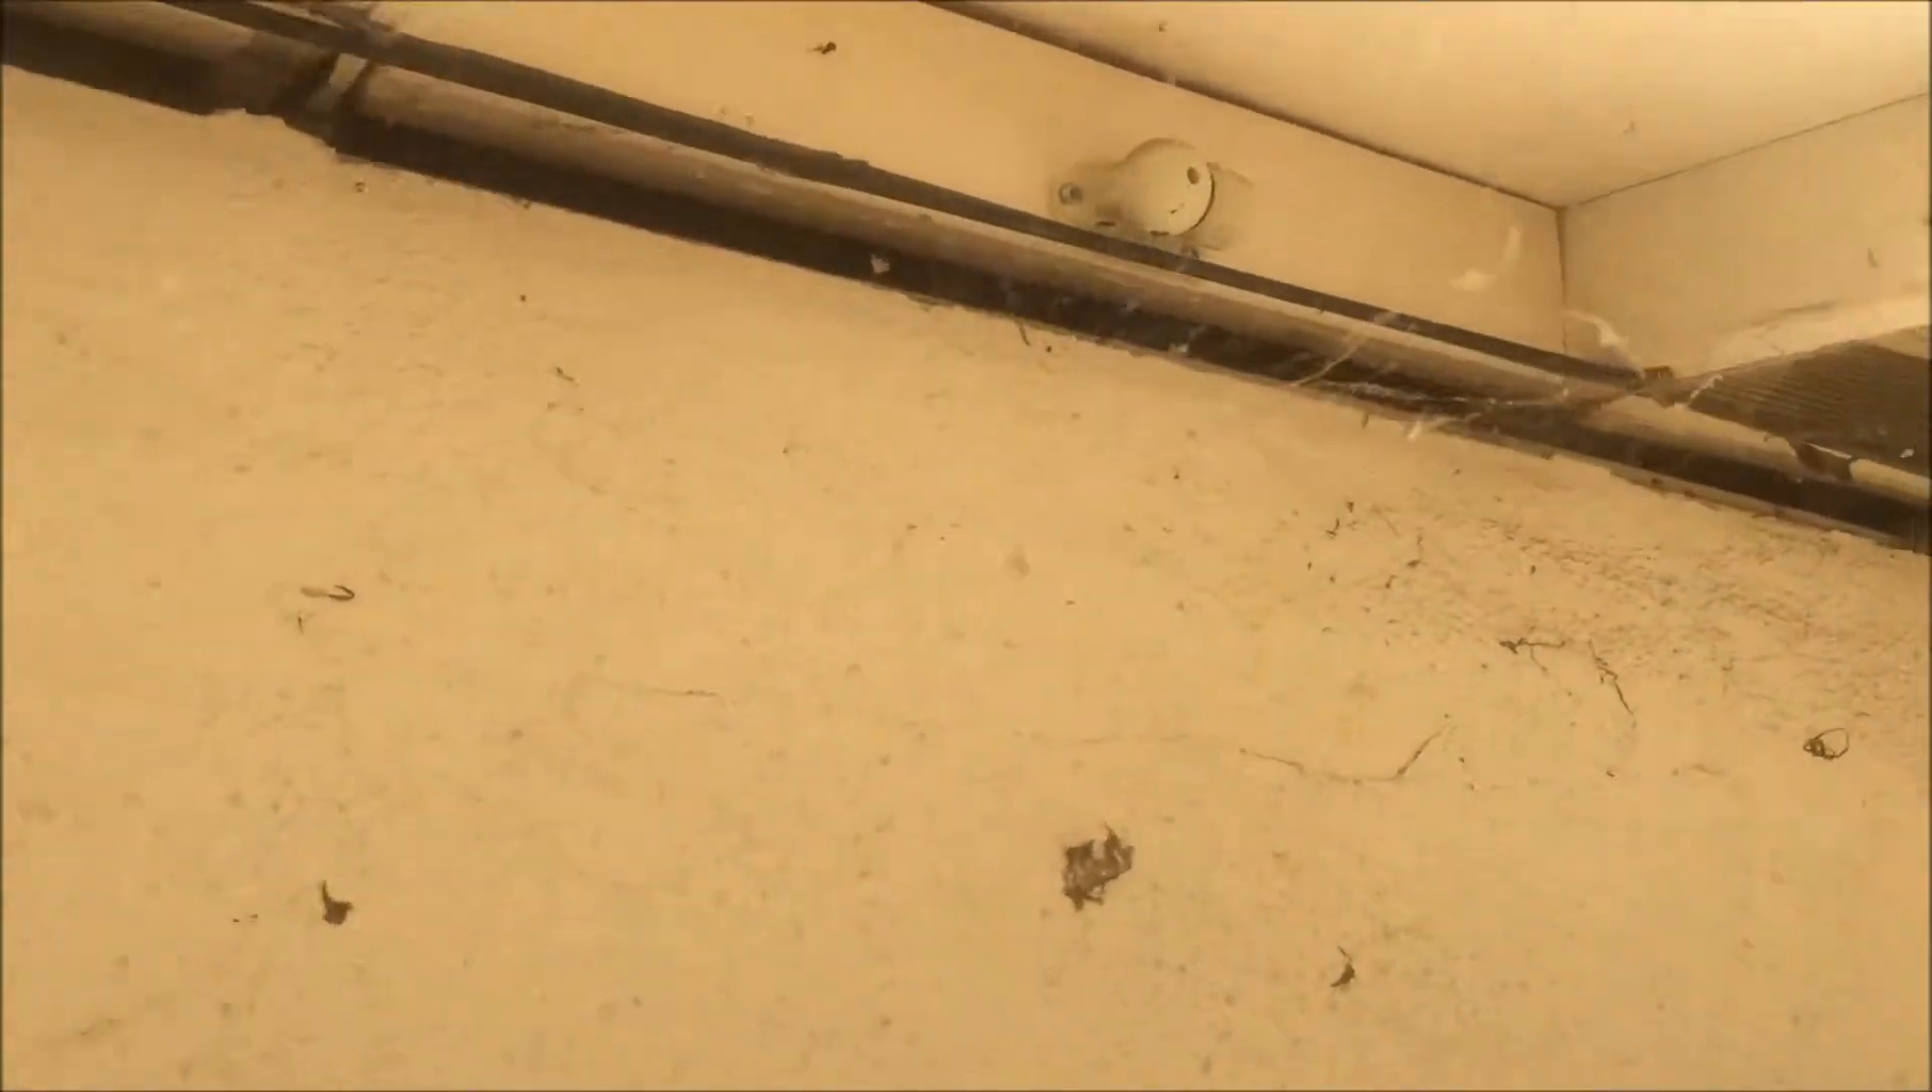There's a big gap between the roof line and the siding. Stucco siding. I don't know if you can see that. It's a little more prominent right here. Along with some cracking in the stucco.